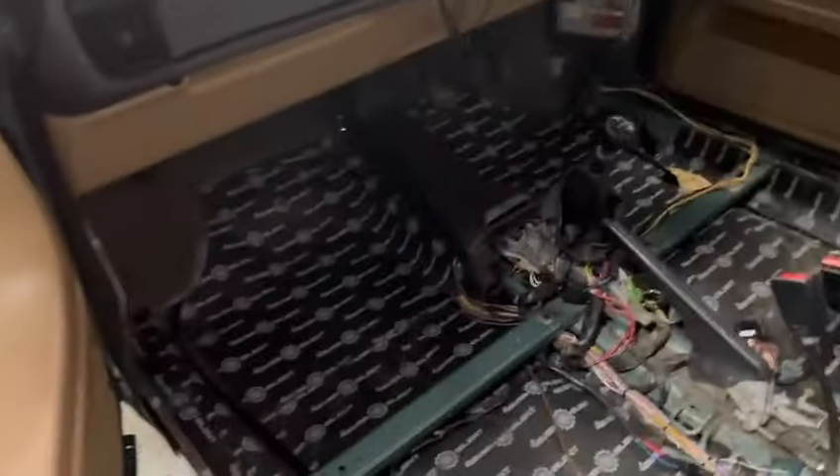Inside the car we have stripped the car out completely so we've taken all the carpets and the seats out.